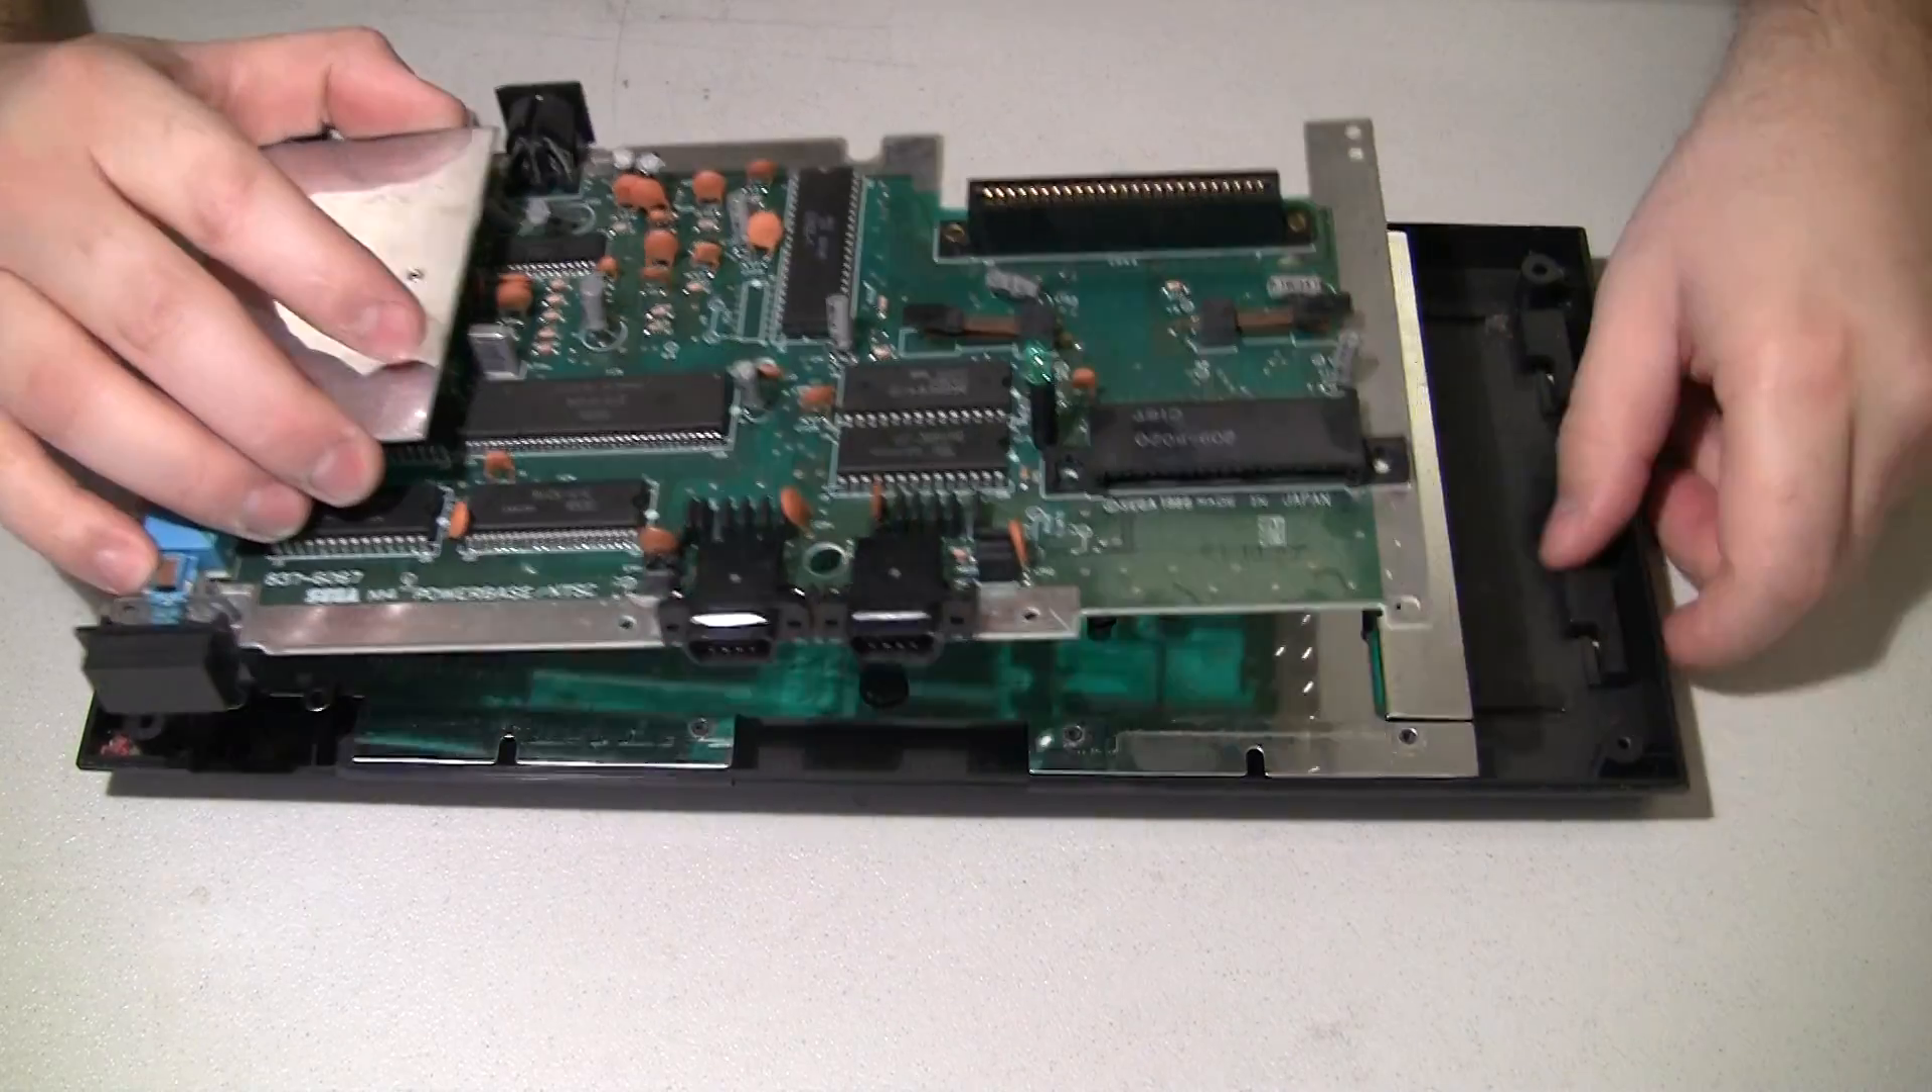I've already got most of the shielding off.